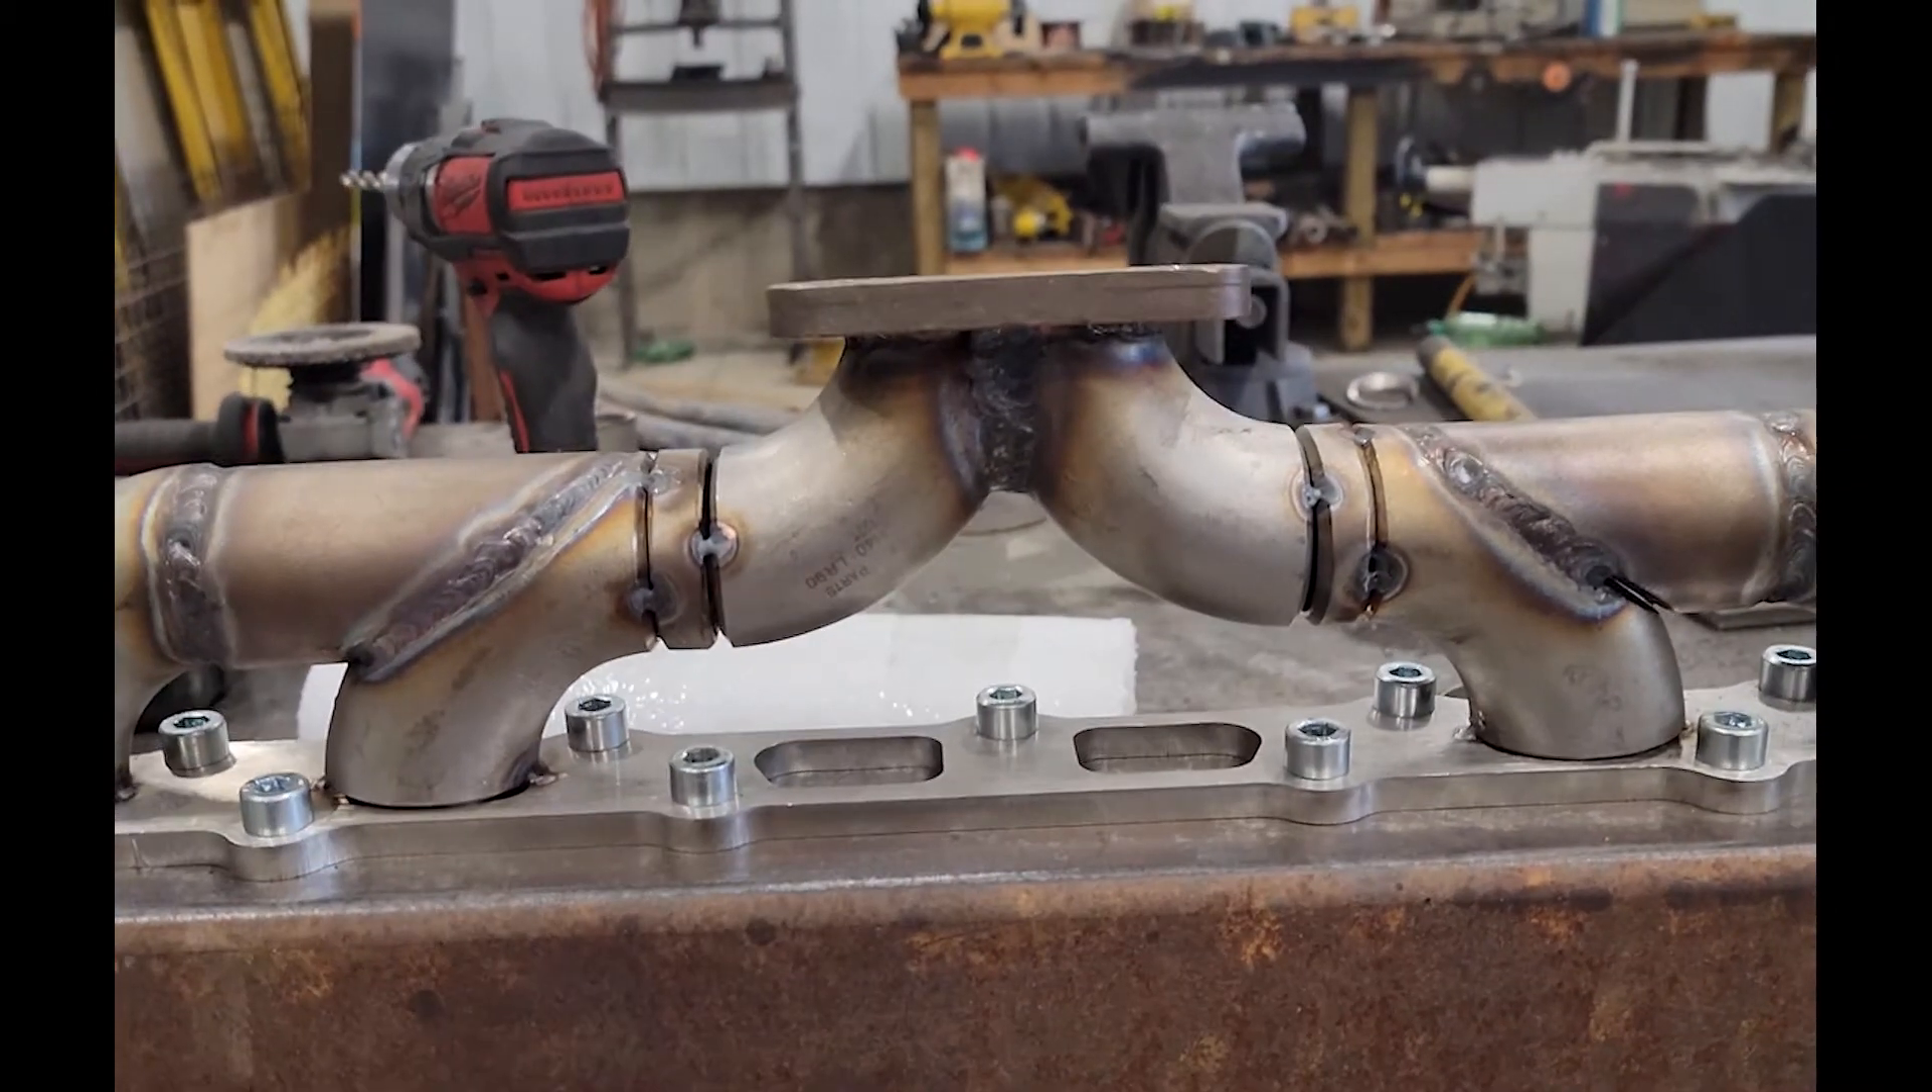All right so I've got my centerpiece tacked in.